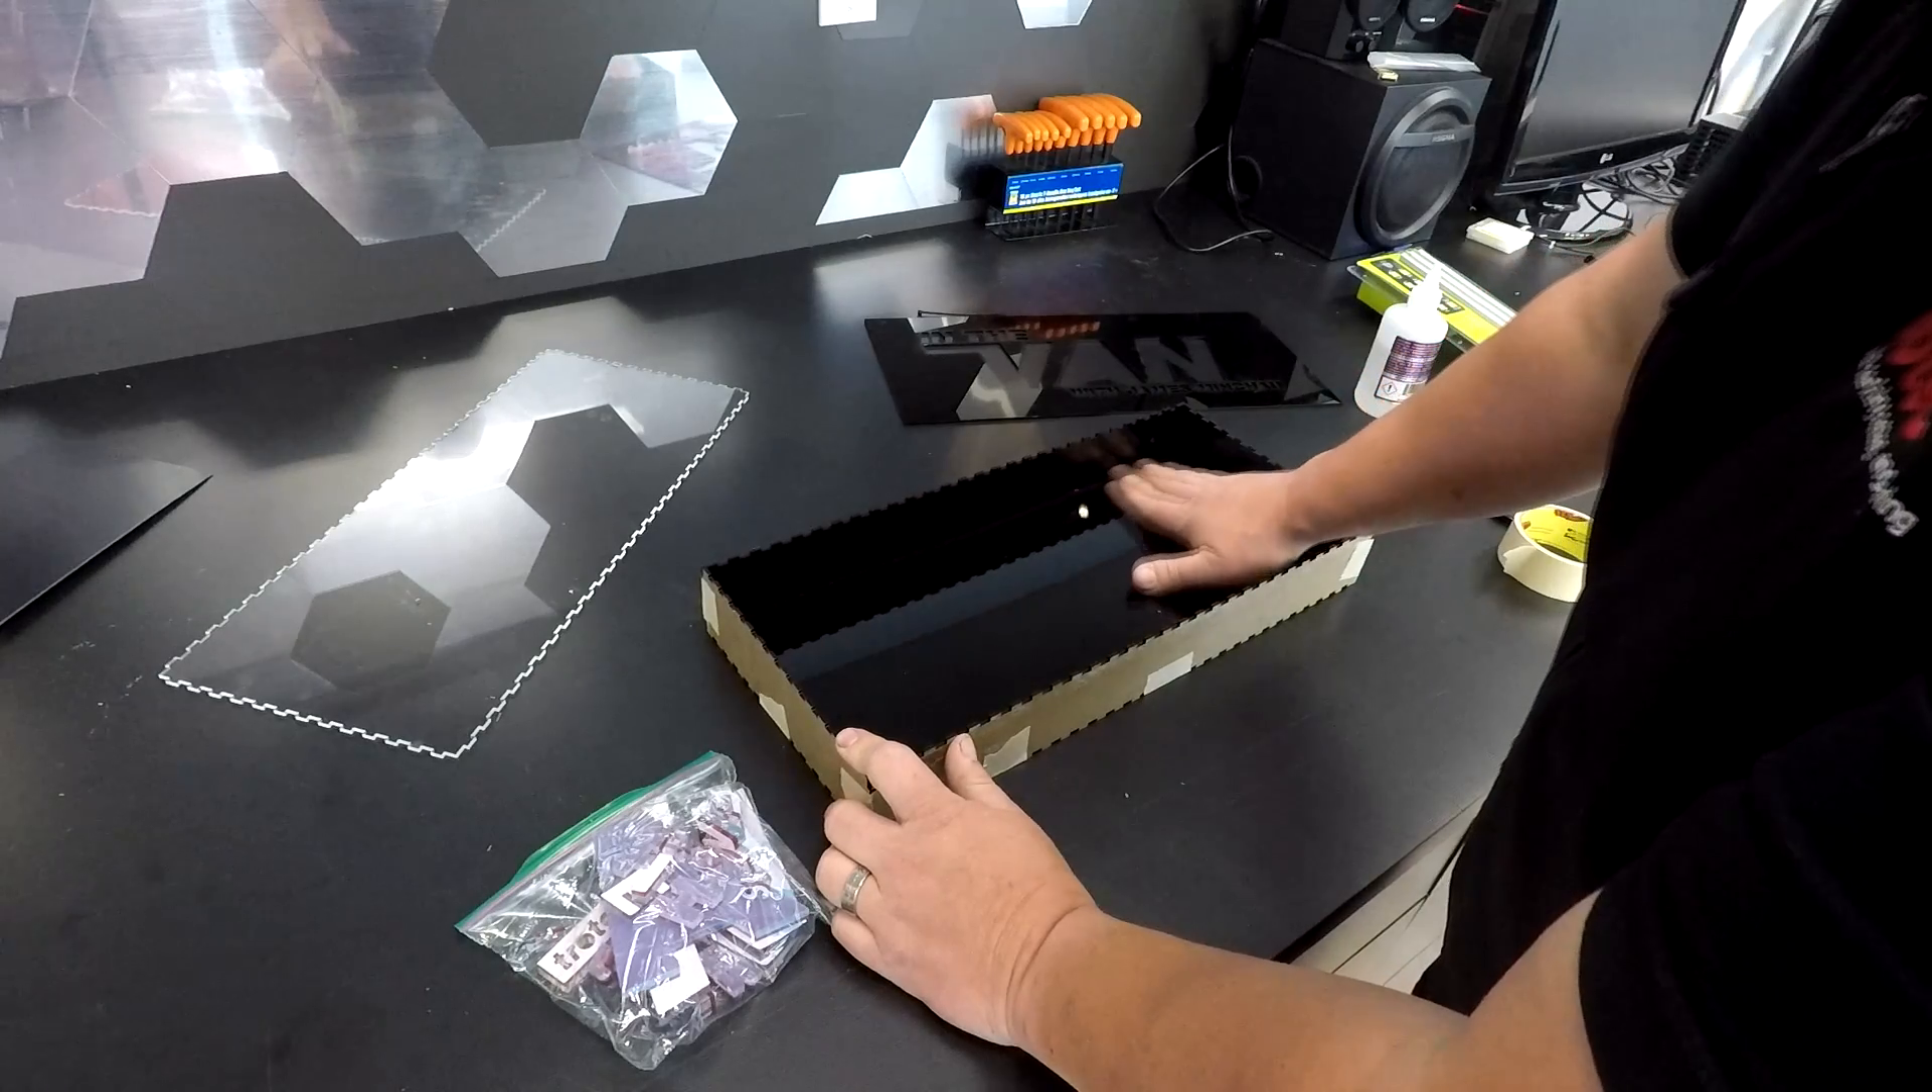Now we have our box put together it's not glued yet but it's put together.